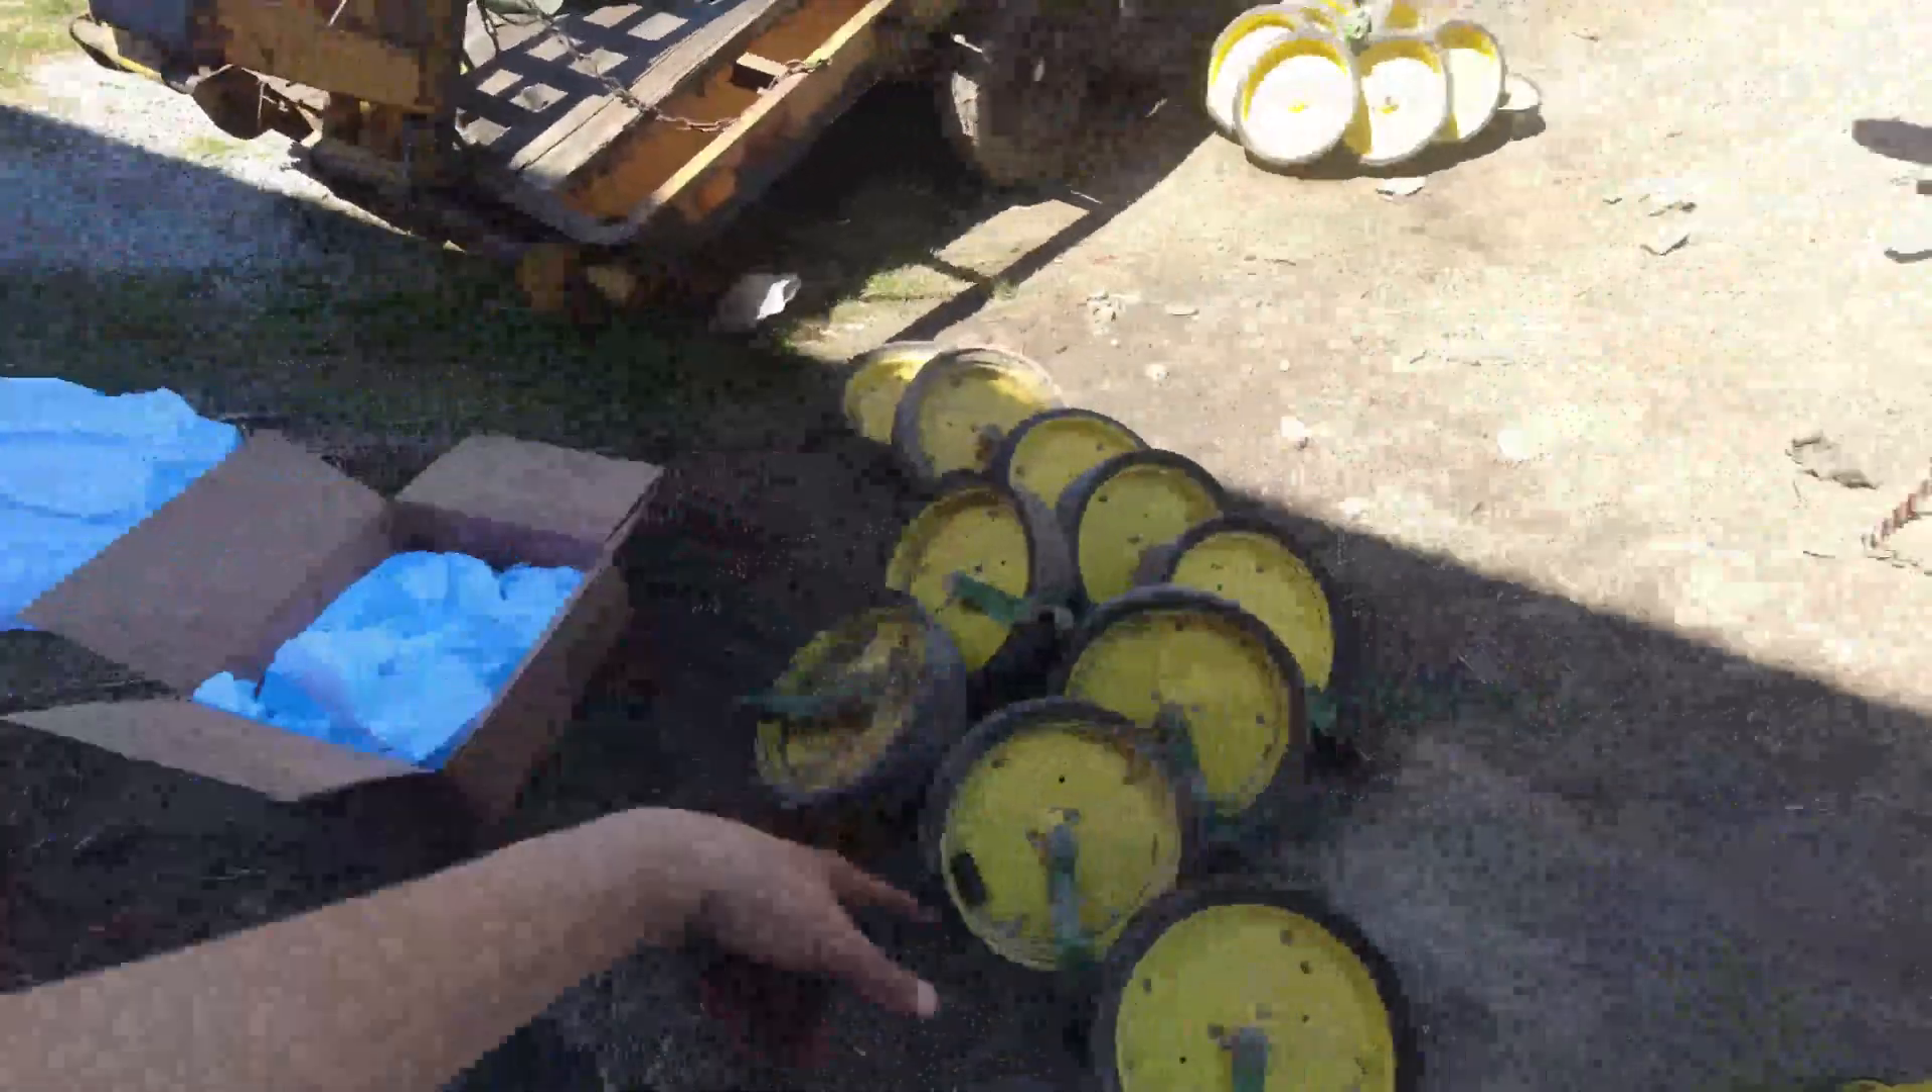We are halfway done we got 10 more wheels here to remove the arms on and then 10 over there that are done.